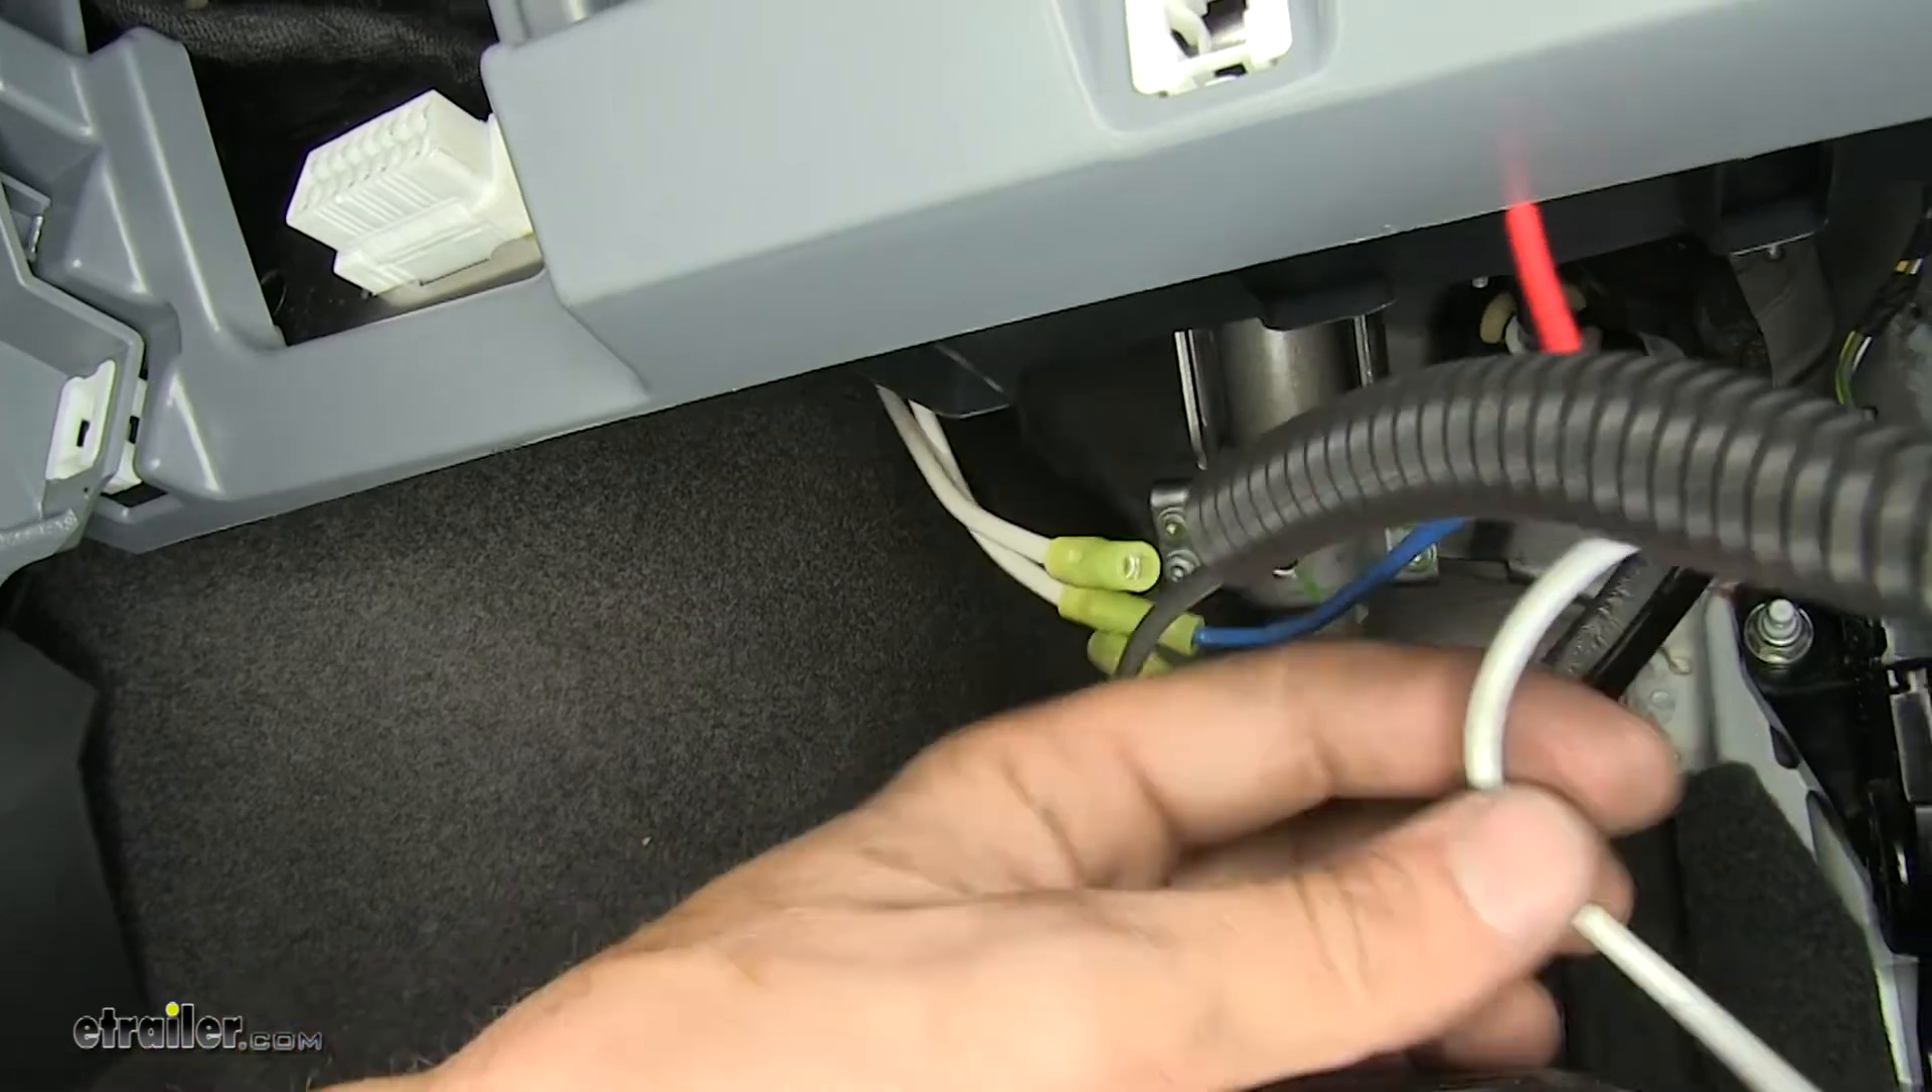And we have one final wire left on our brake controller adapter, the white wire.